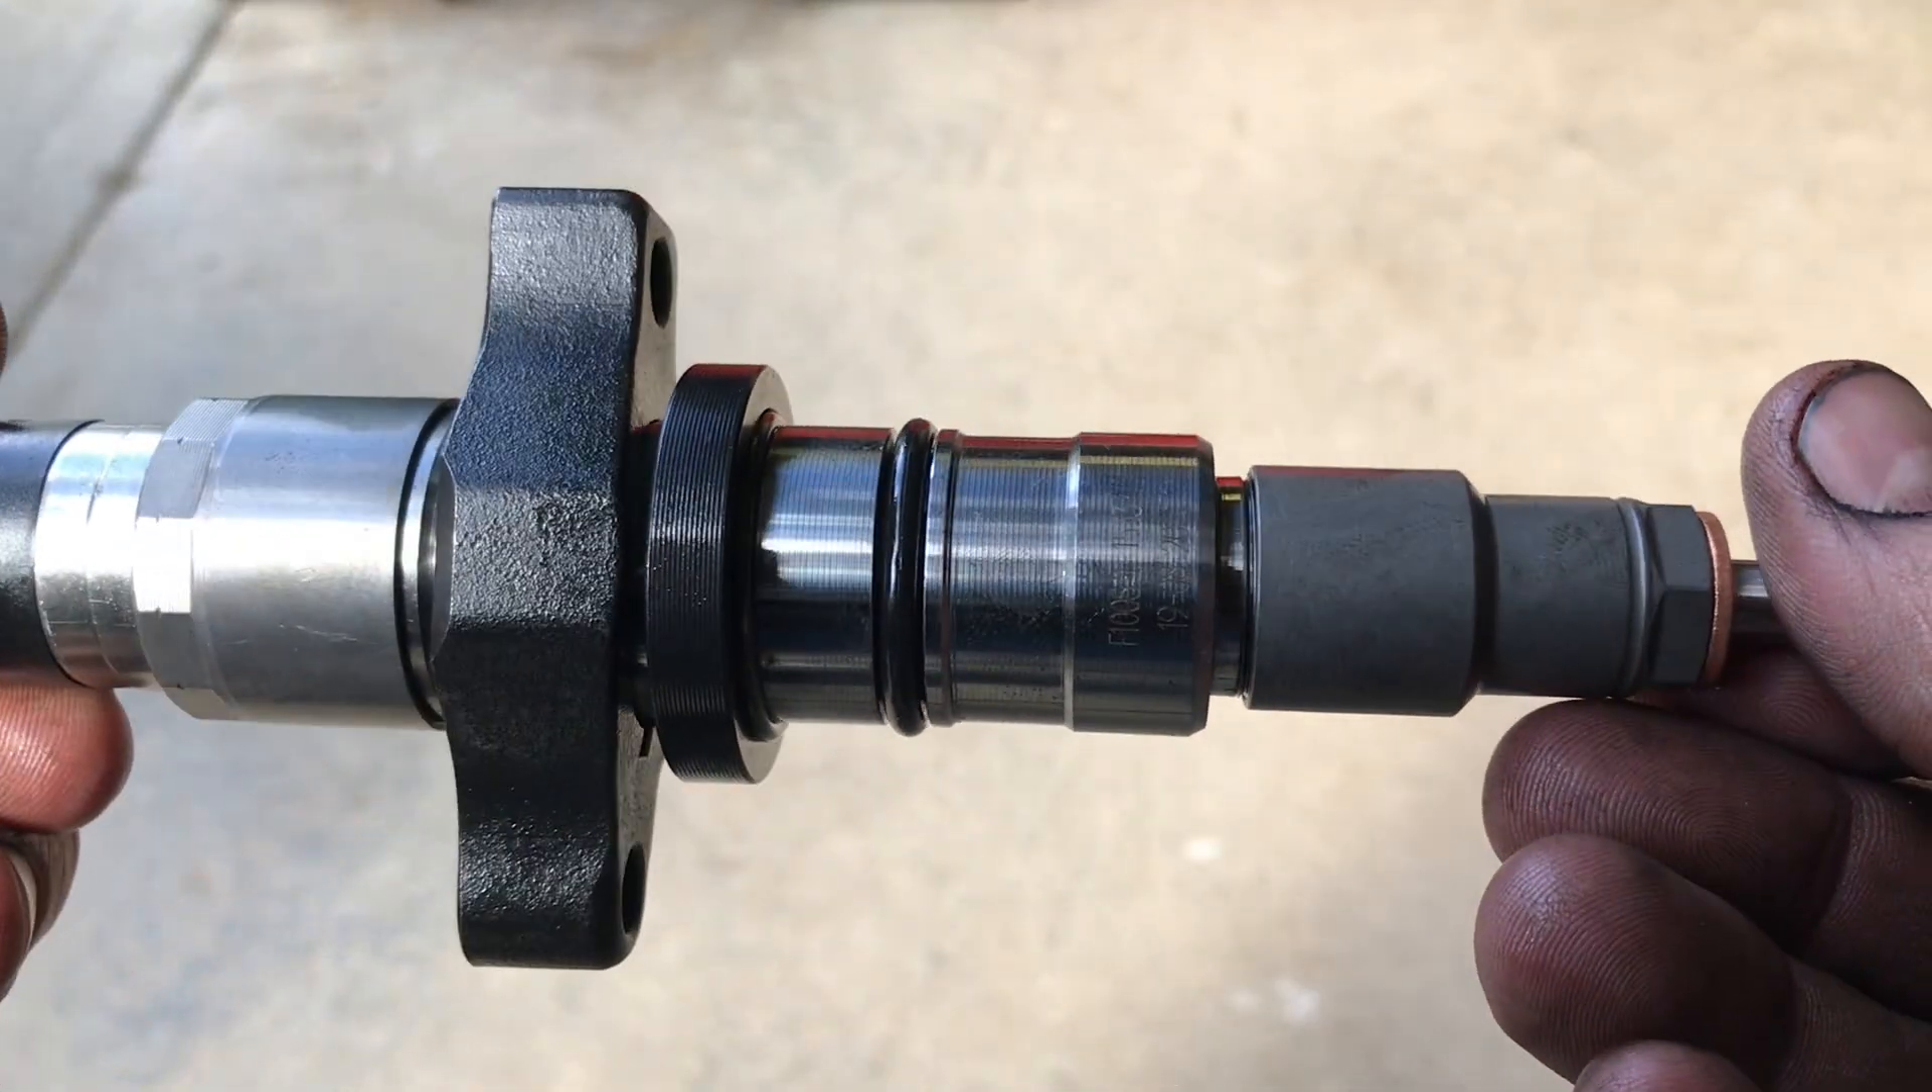Now the injector is completely reassembled. The correct way.